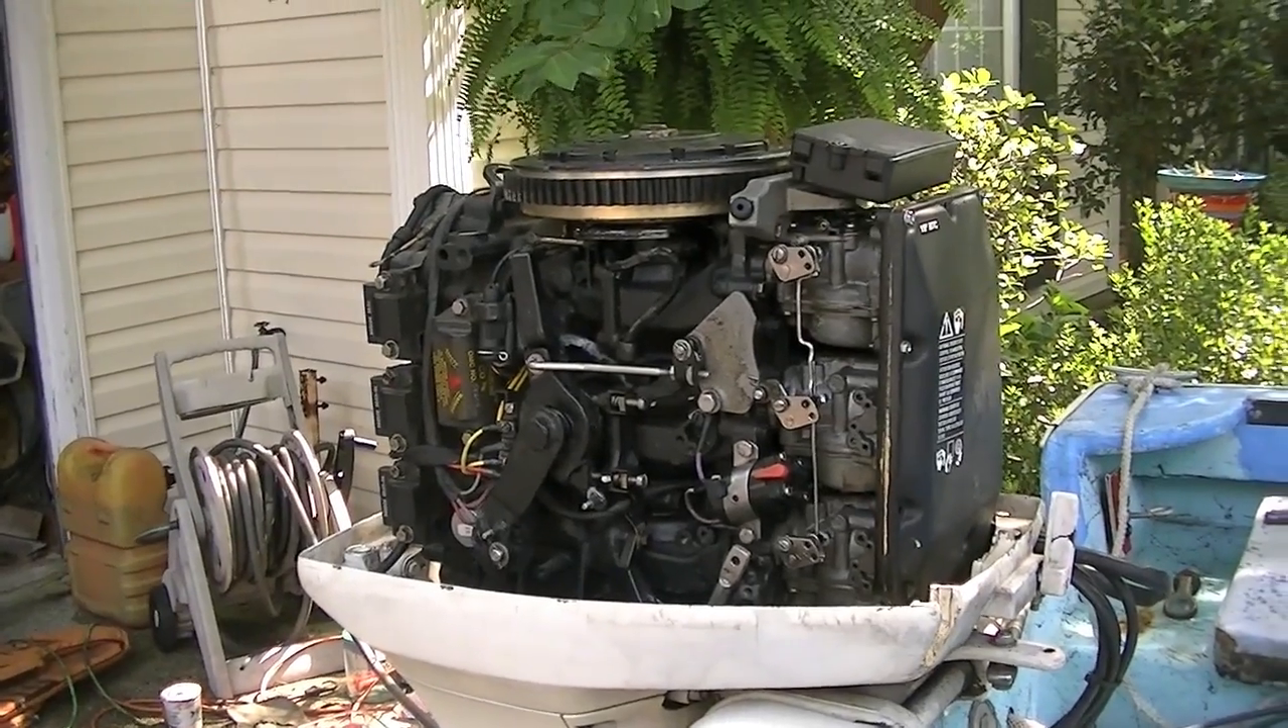Okay we done popped the top.